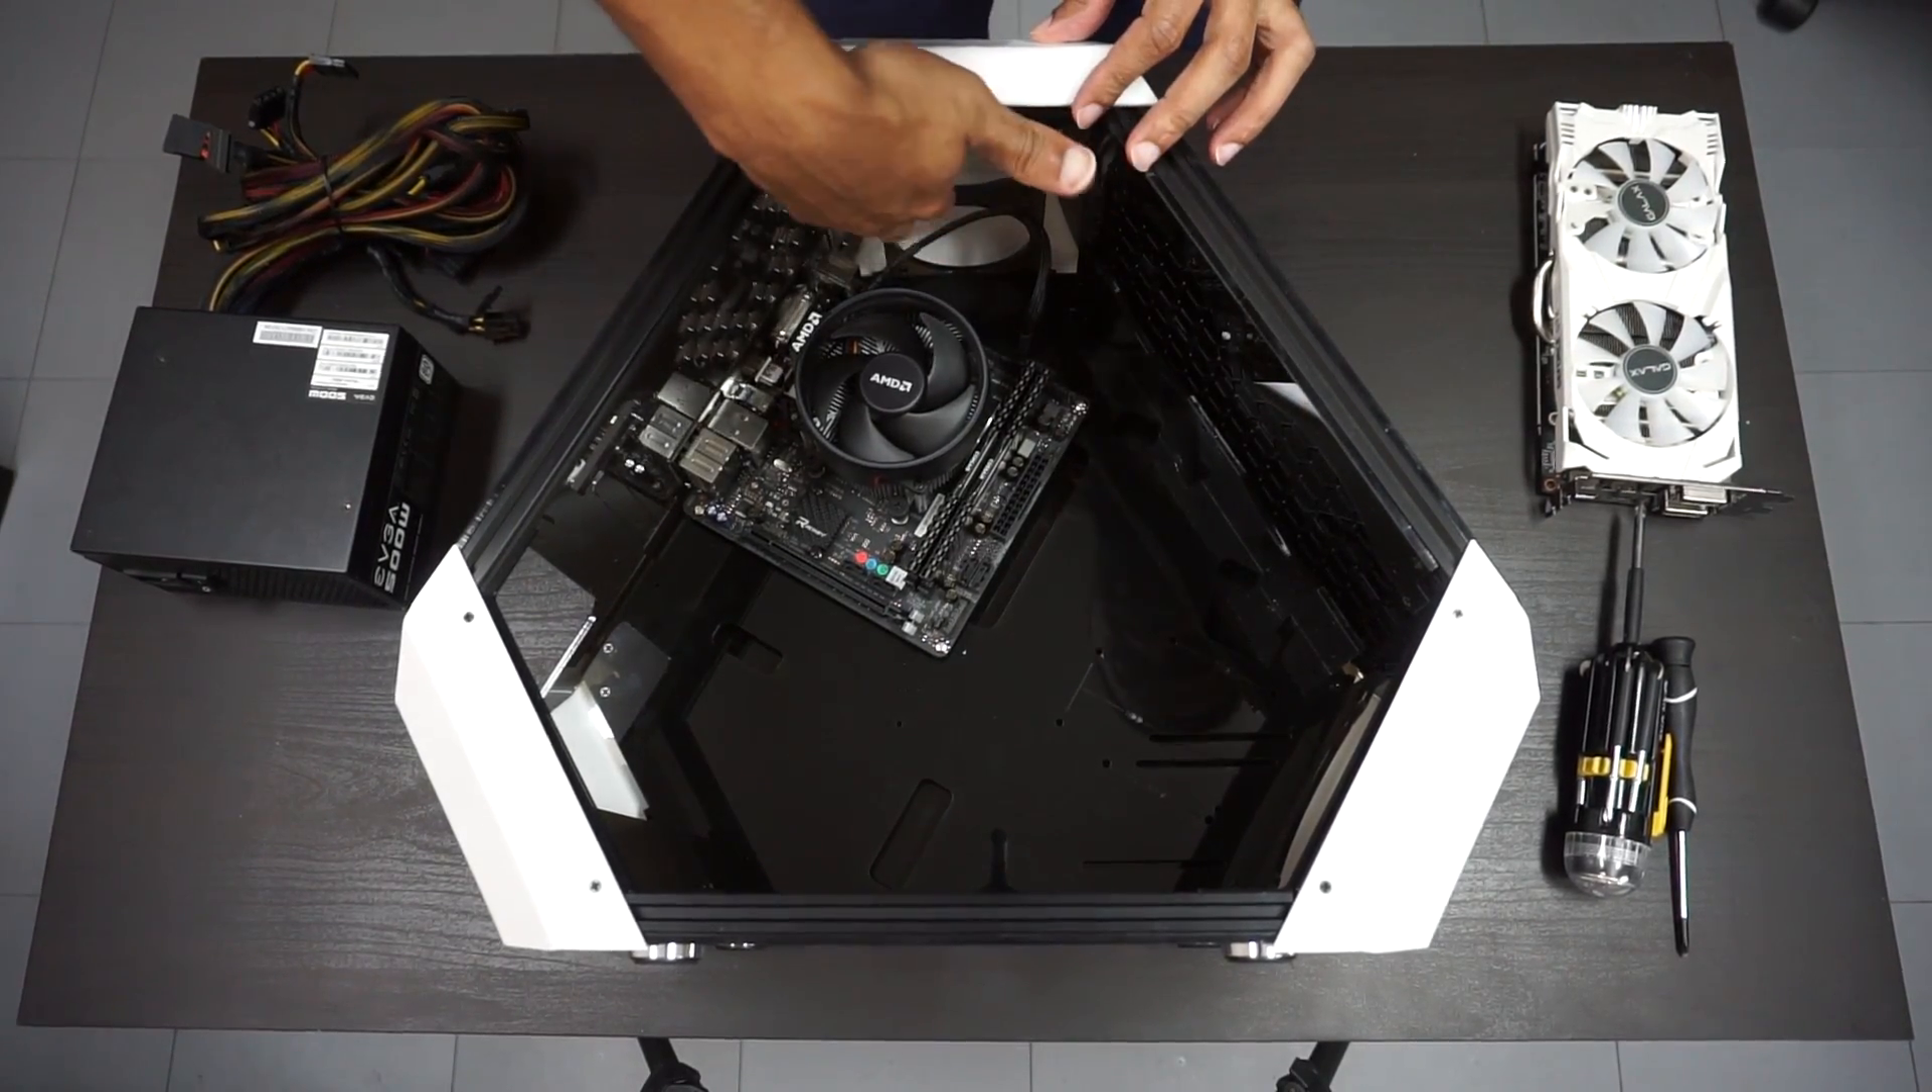So we've got the motherboard in there now.